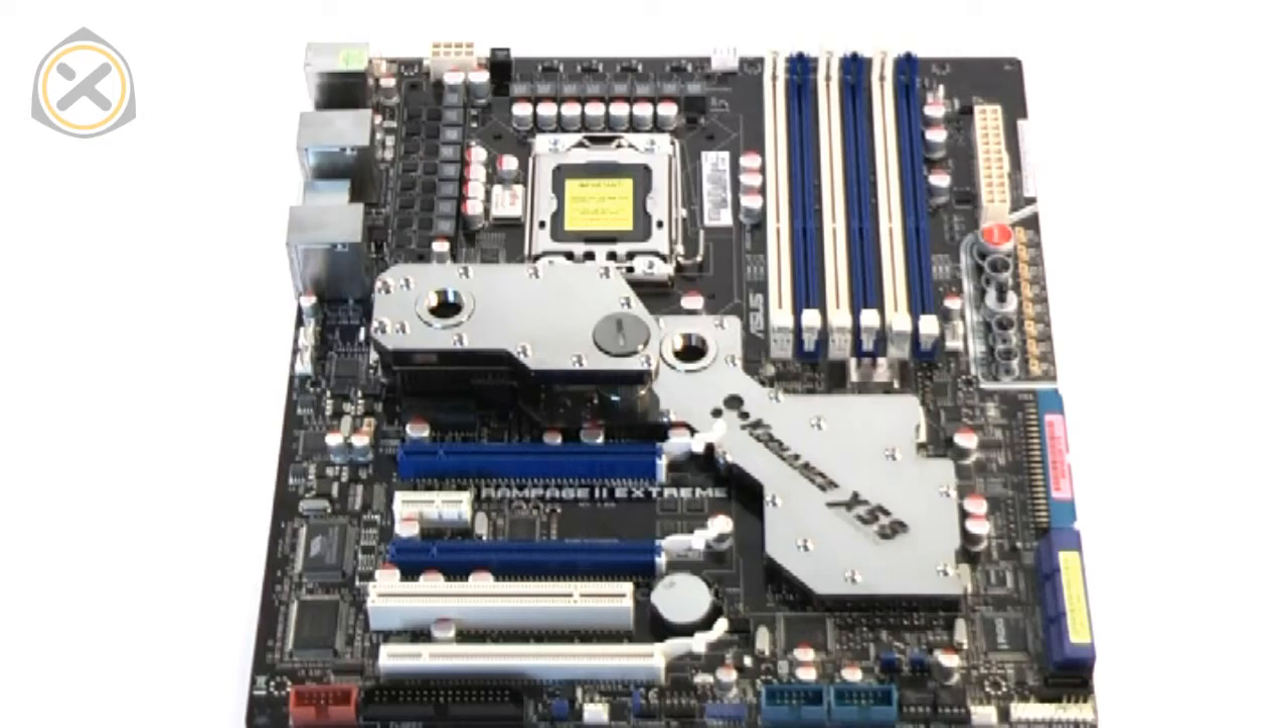The installation of the main water block combination is now completed.